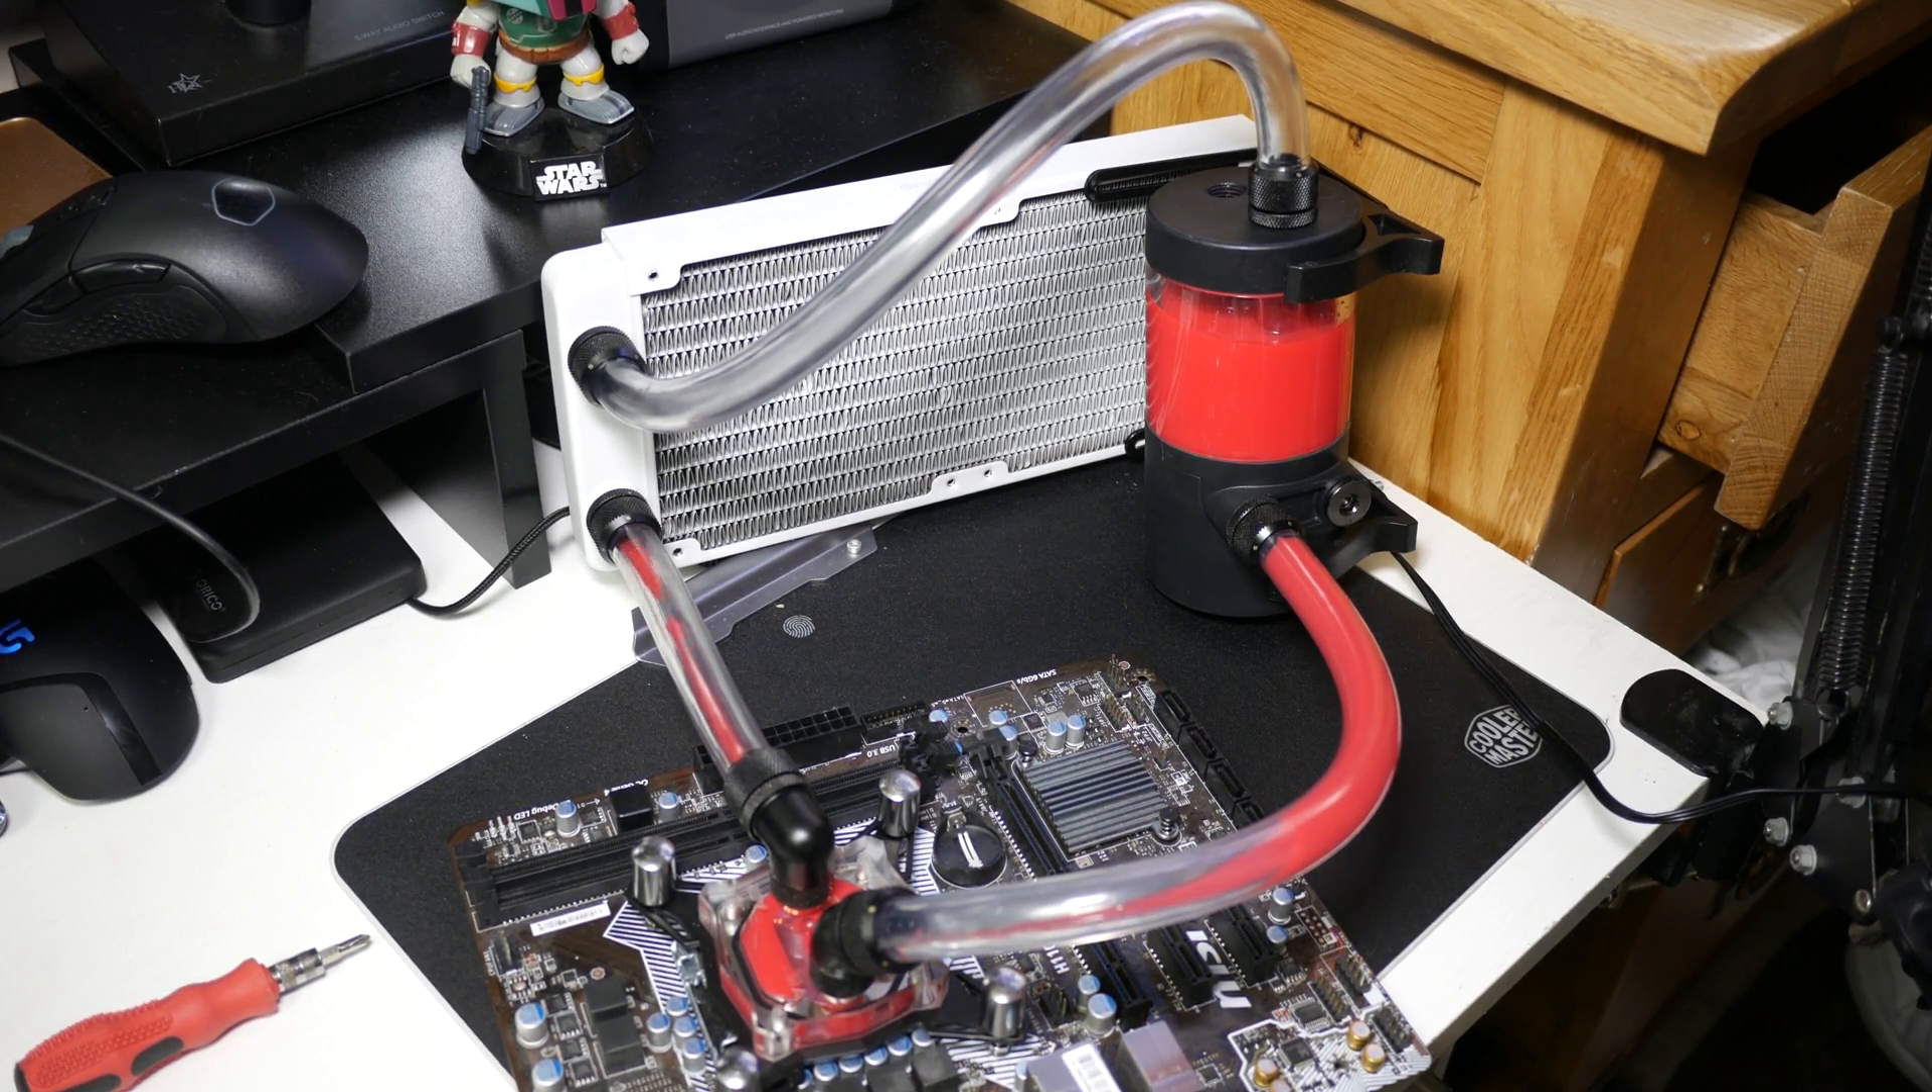So as you might have seen there, I have hooked the reservoir onto the radiator.